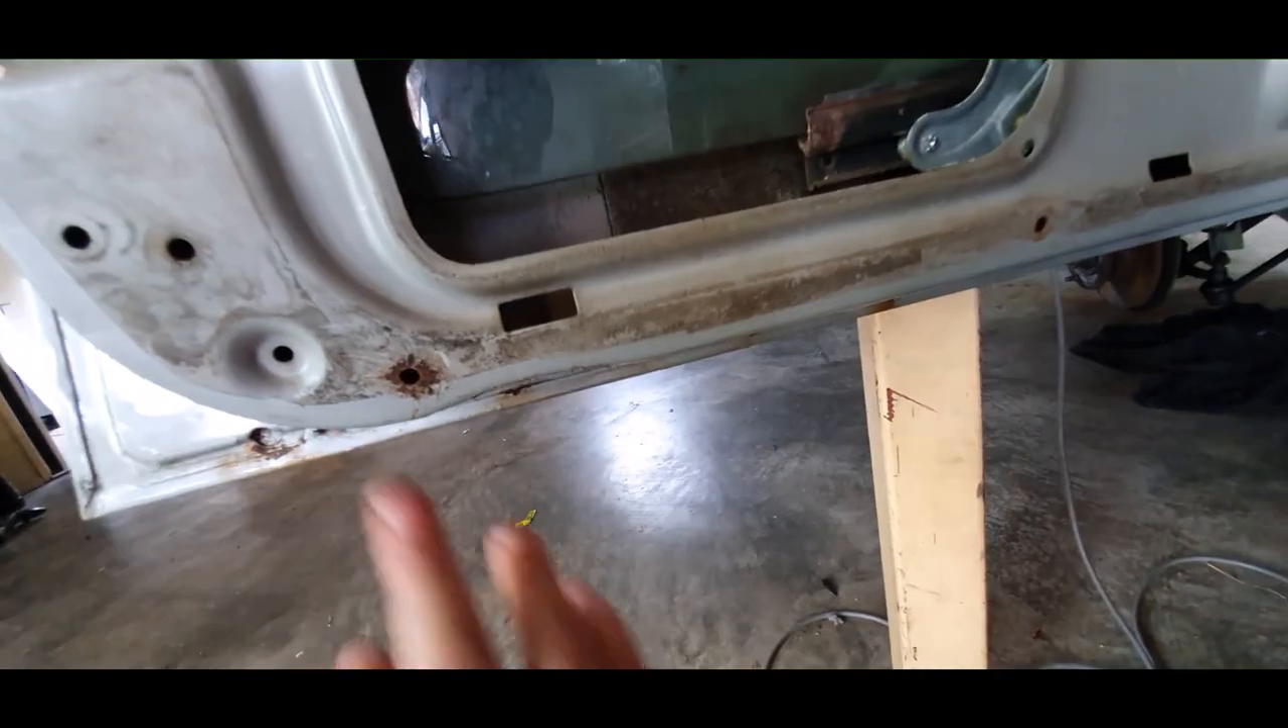There we go. One door card off.